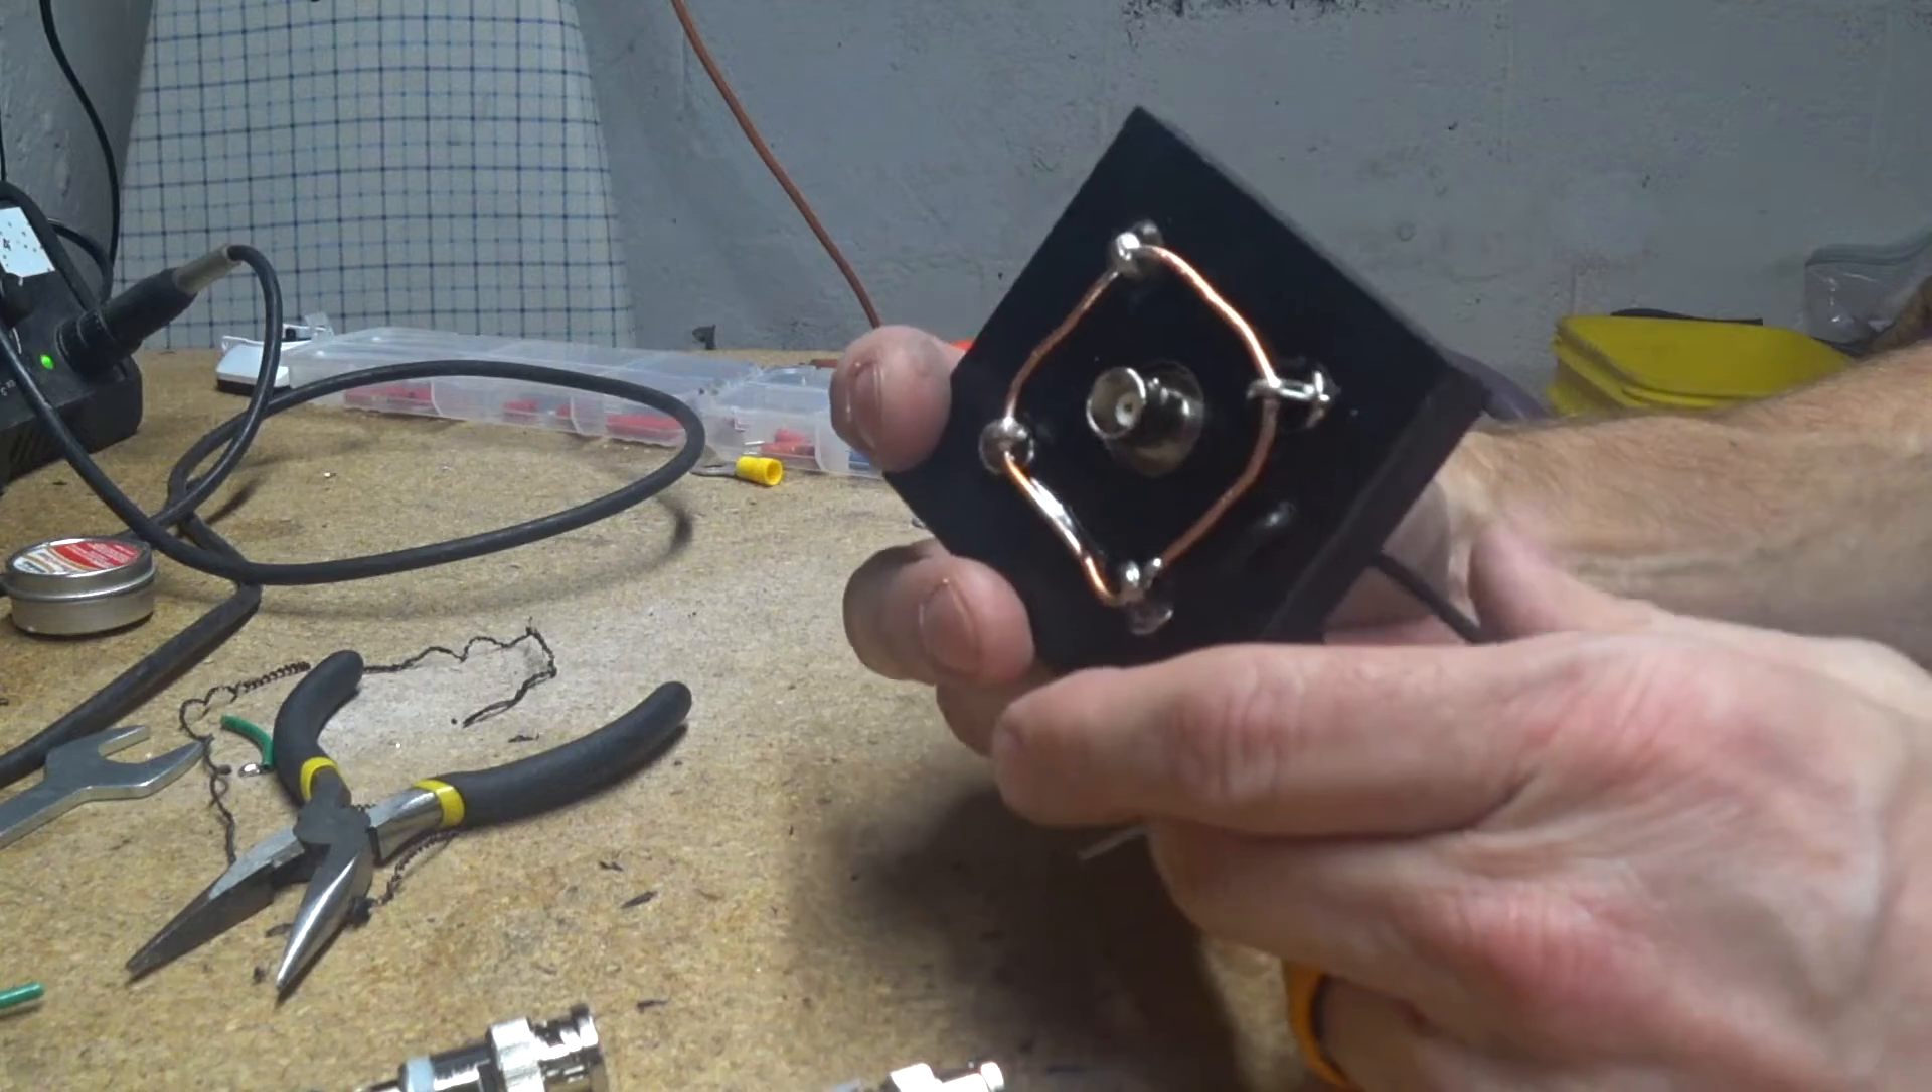And, um, I use this, uh, I got this wire soldered in all the way around here to, to ground all the radials.